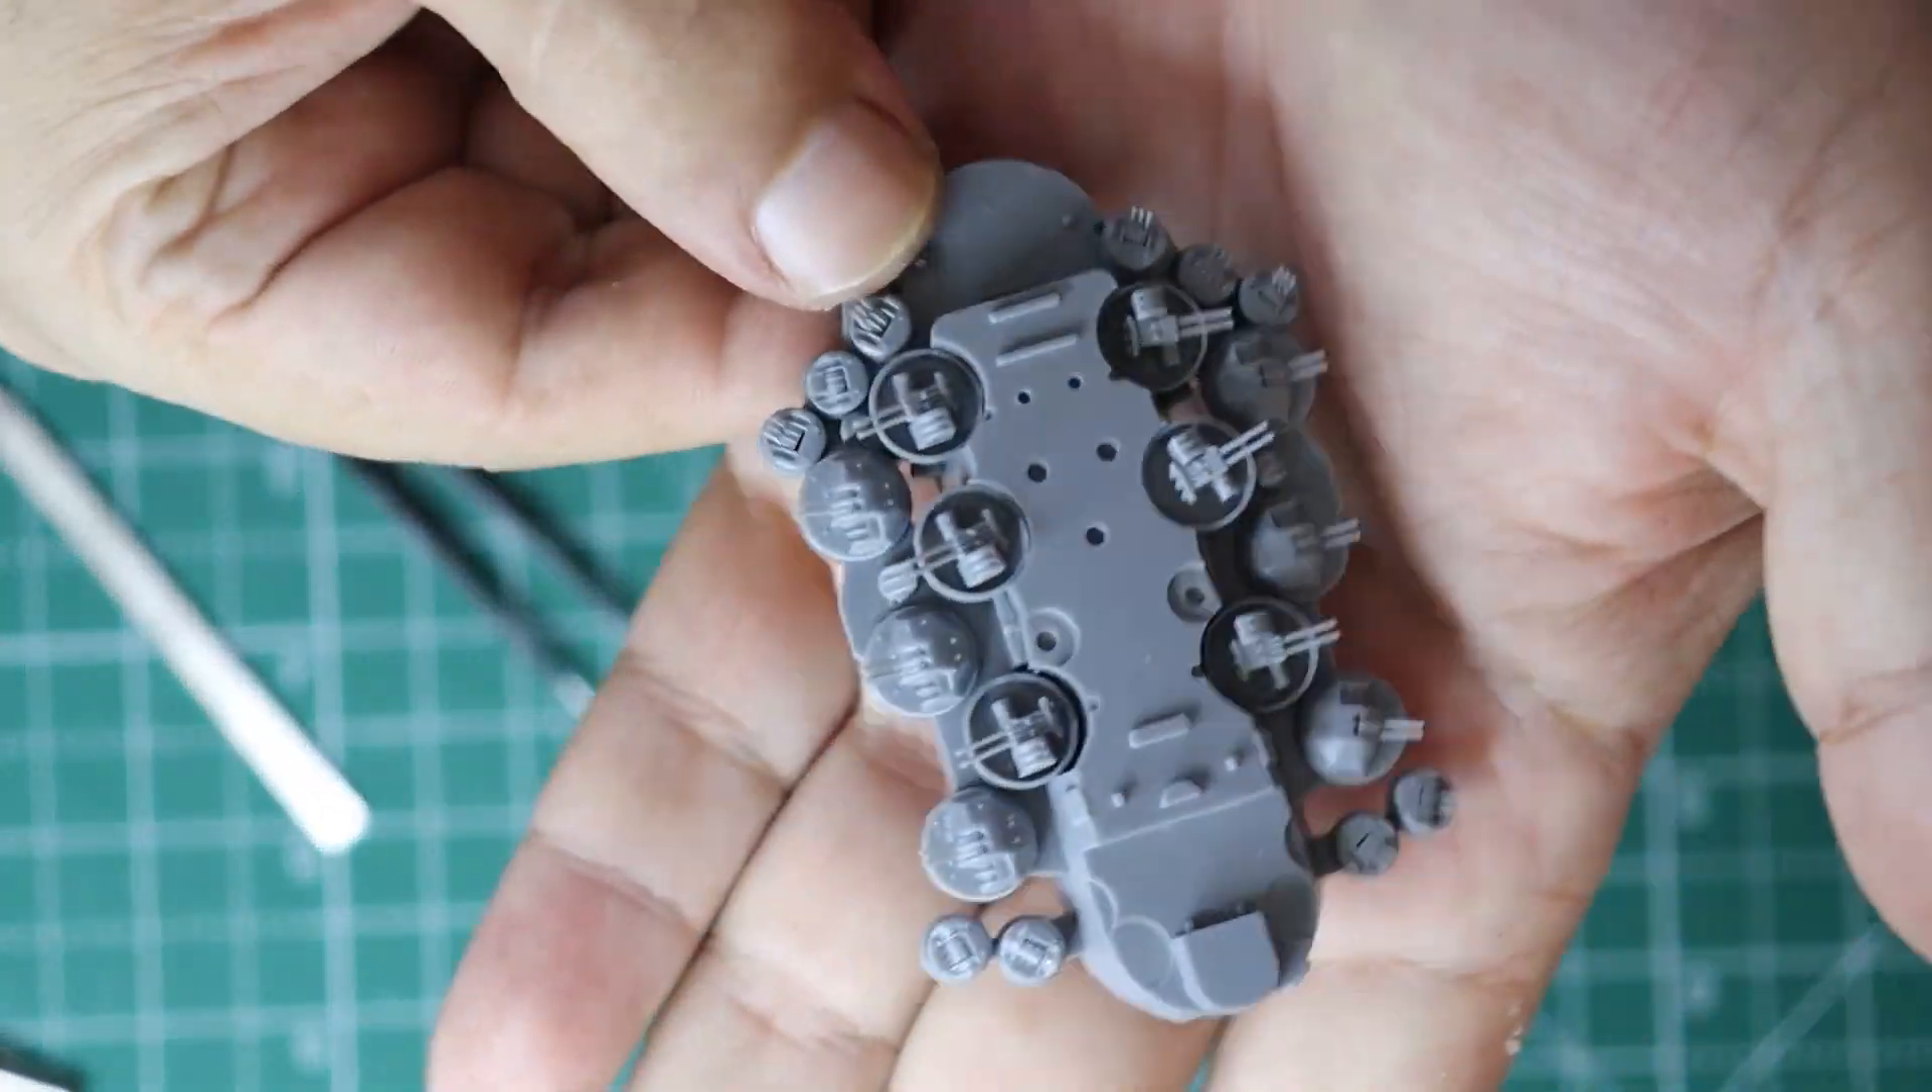De esta manera queda ya la base de los puentes con todos sus antiaéreos y todas sus piezas puestas.